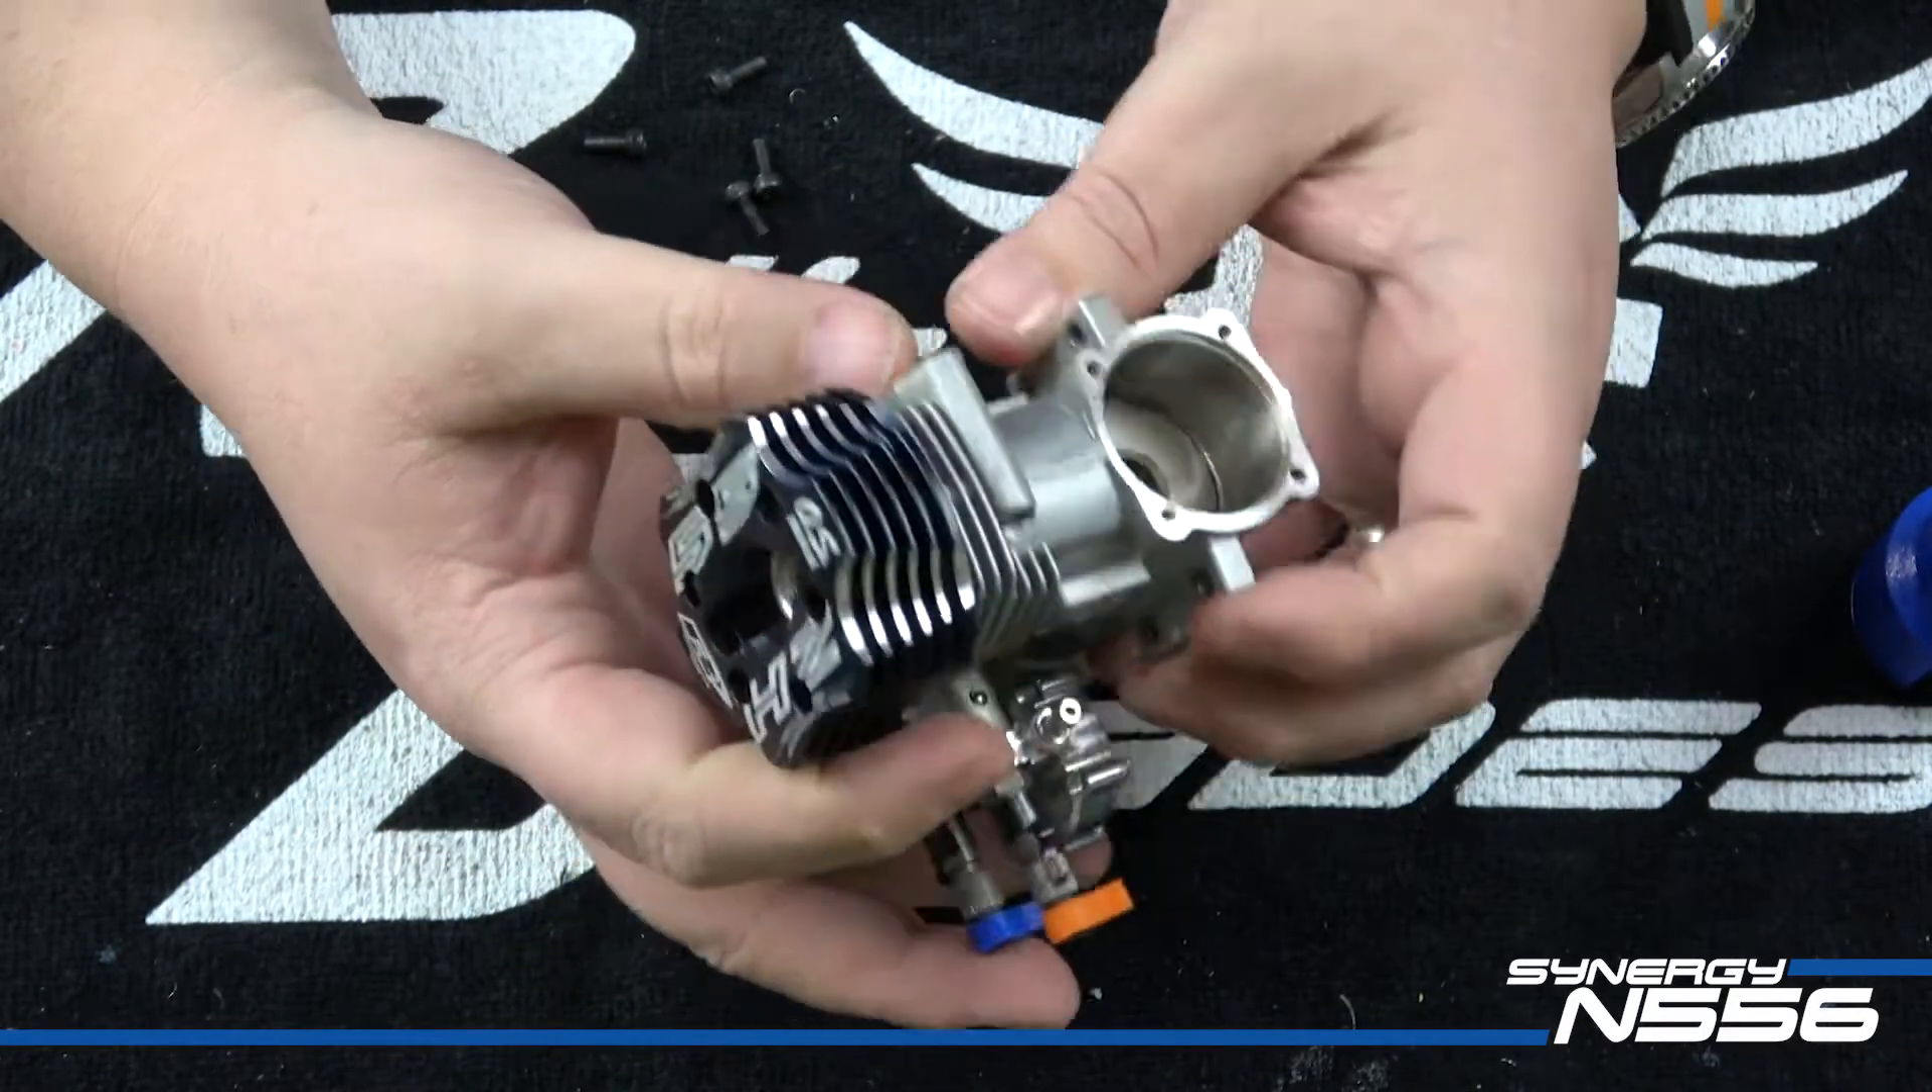Okay guys you can see i have my os 55 here i've already taken the back plate off.